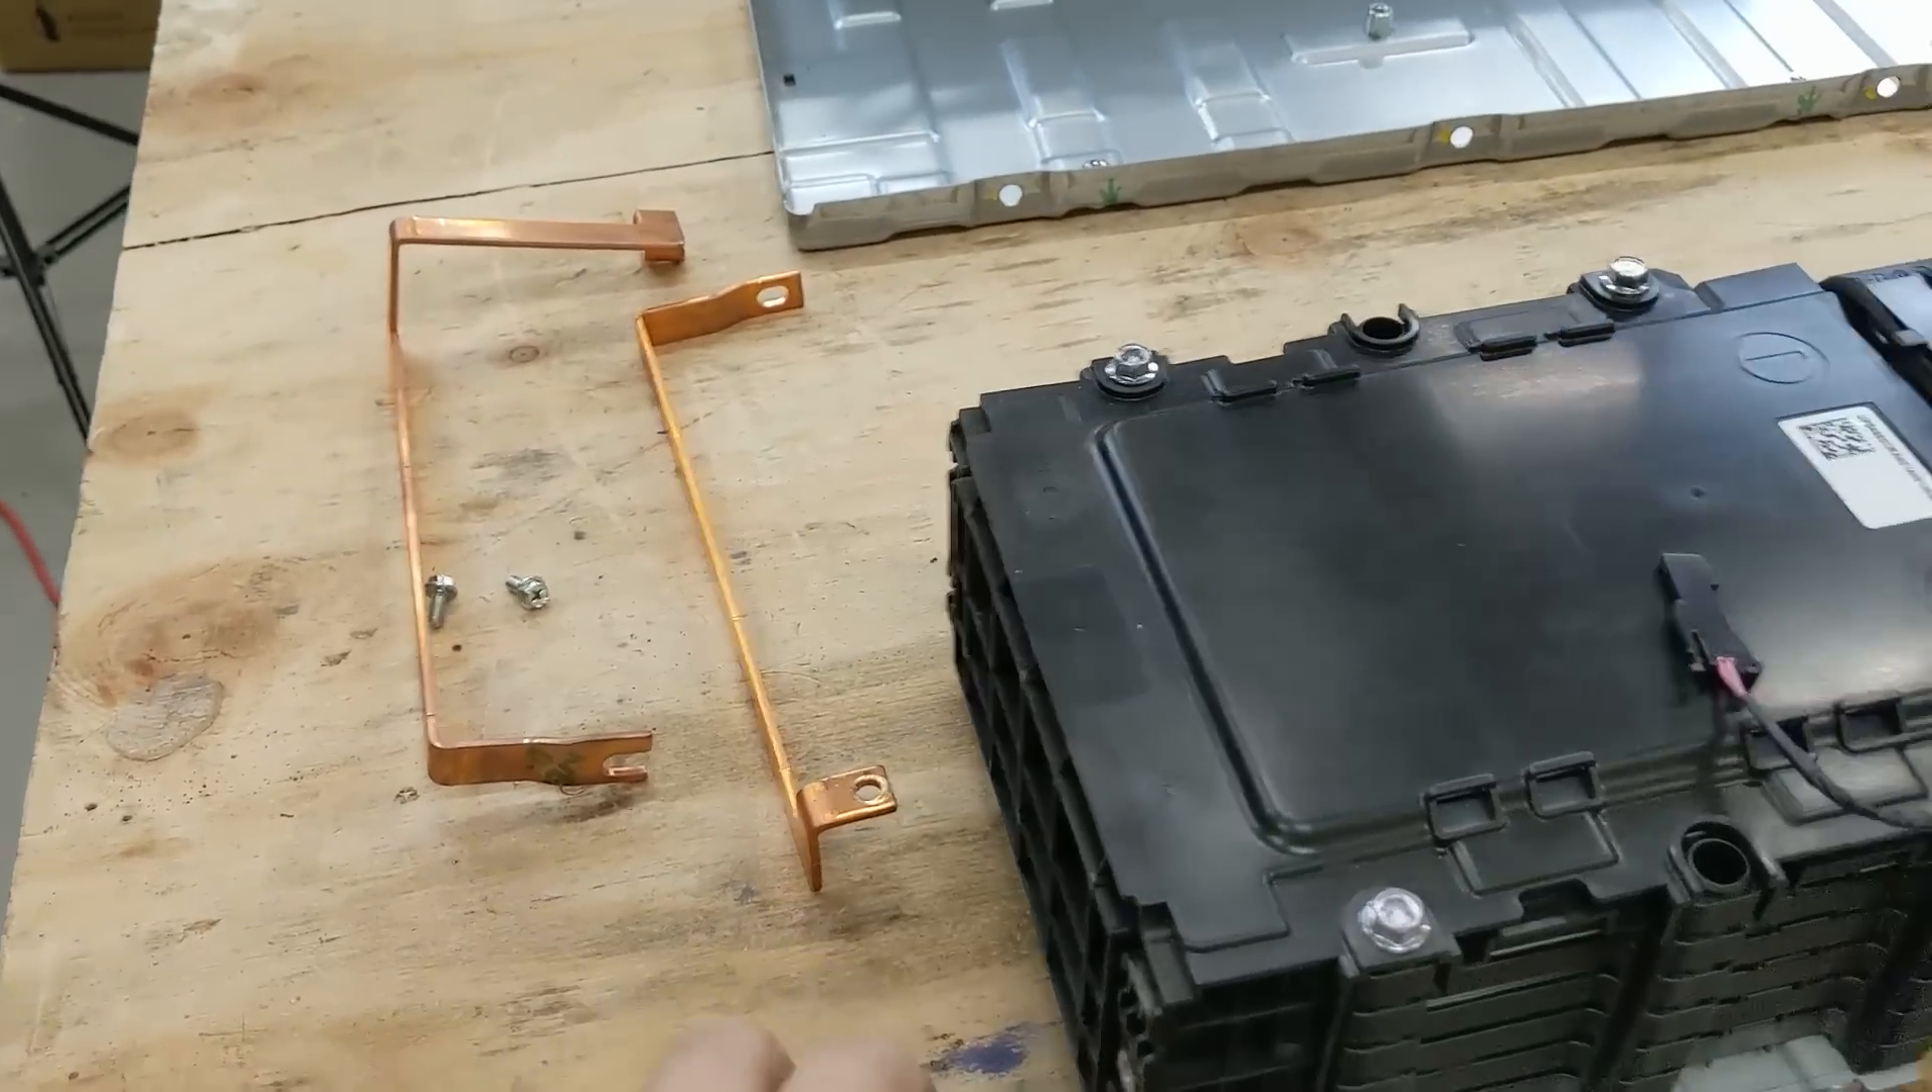I got the two copper bars off.